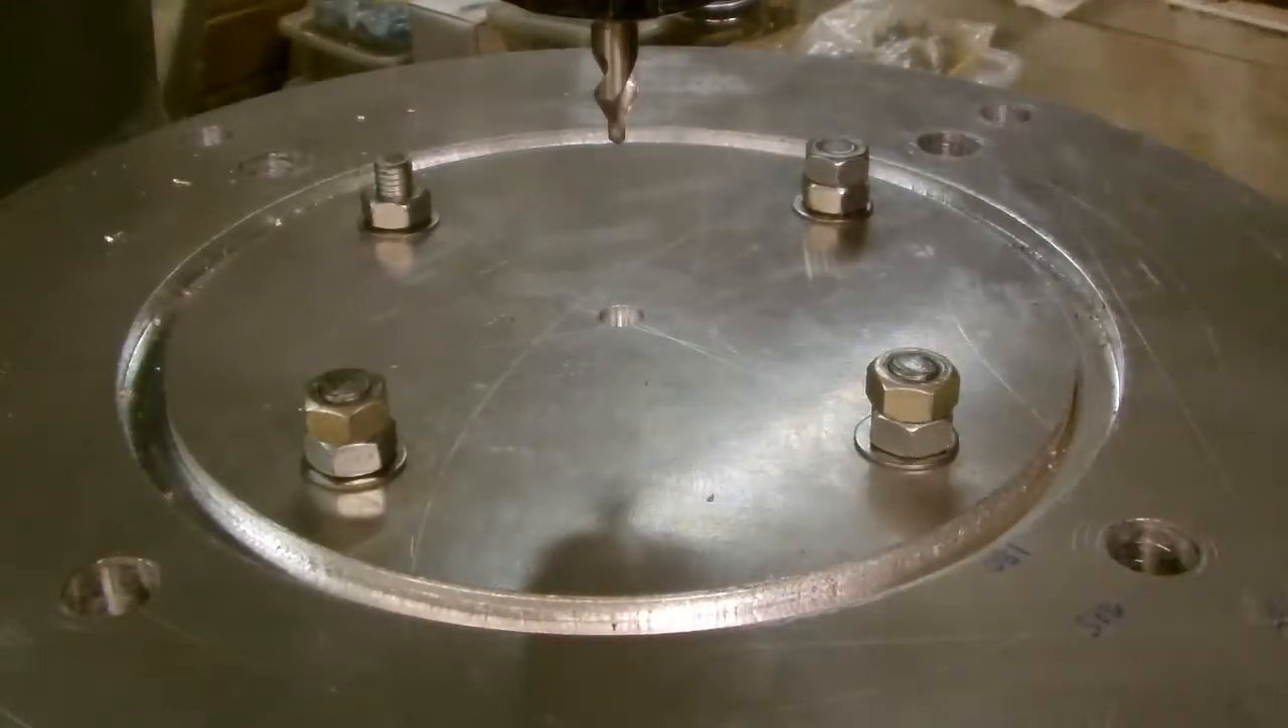I've got the motor plate mounted back on the rotary table.